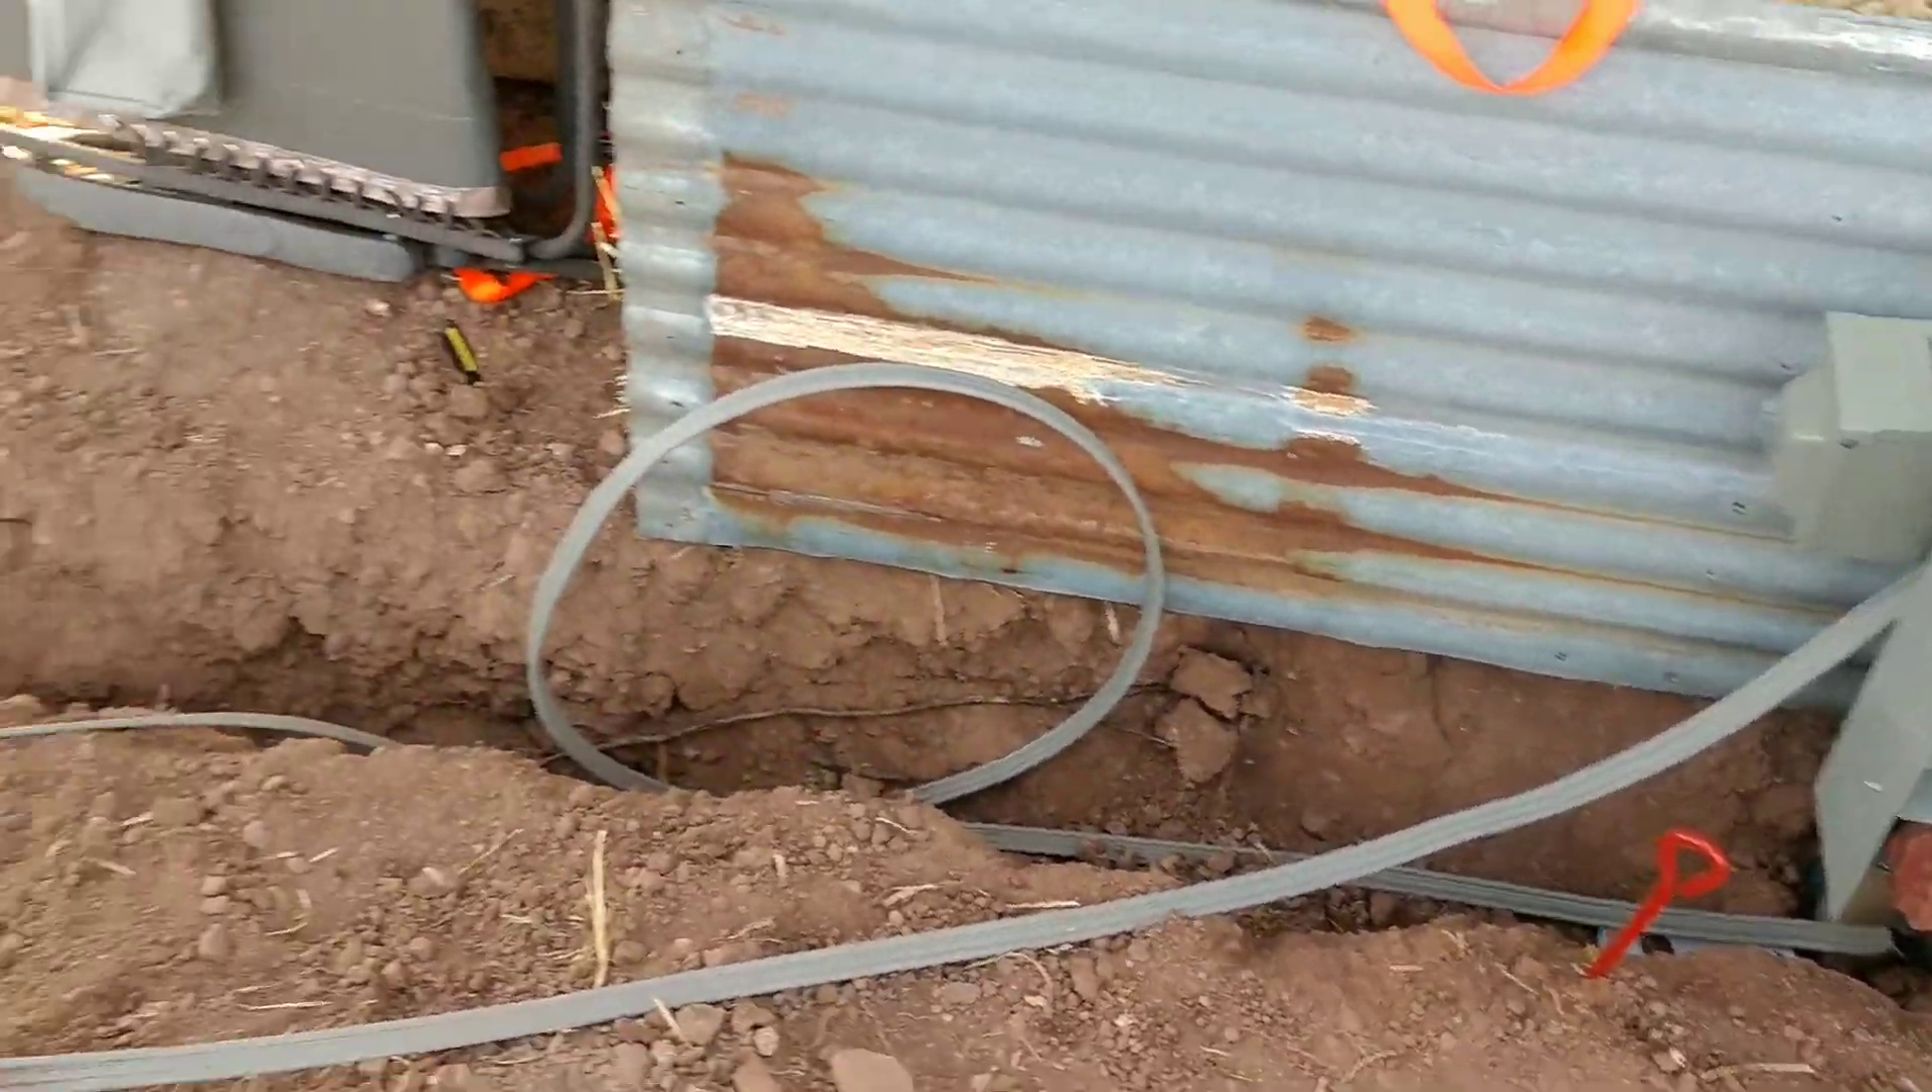And so the wire needs to get buried still.